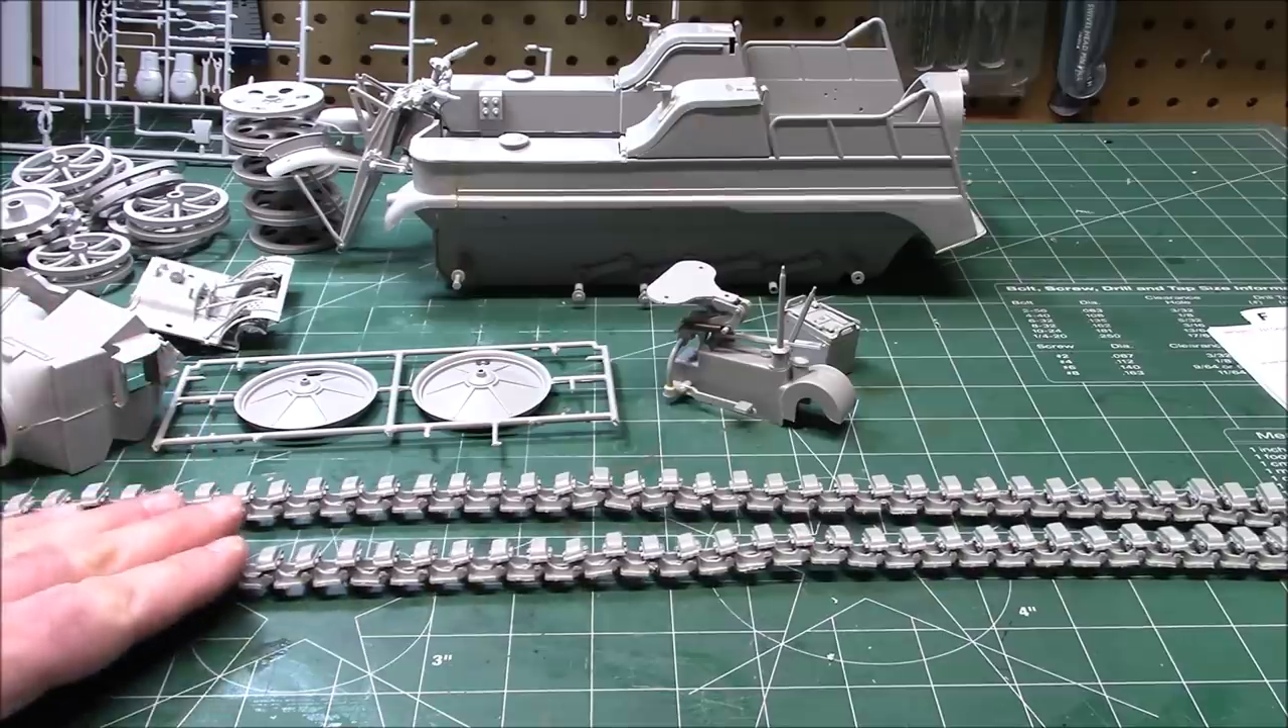Our tracks are all assembled. 42 links, 42 pads.